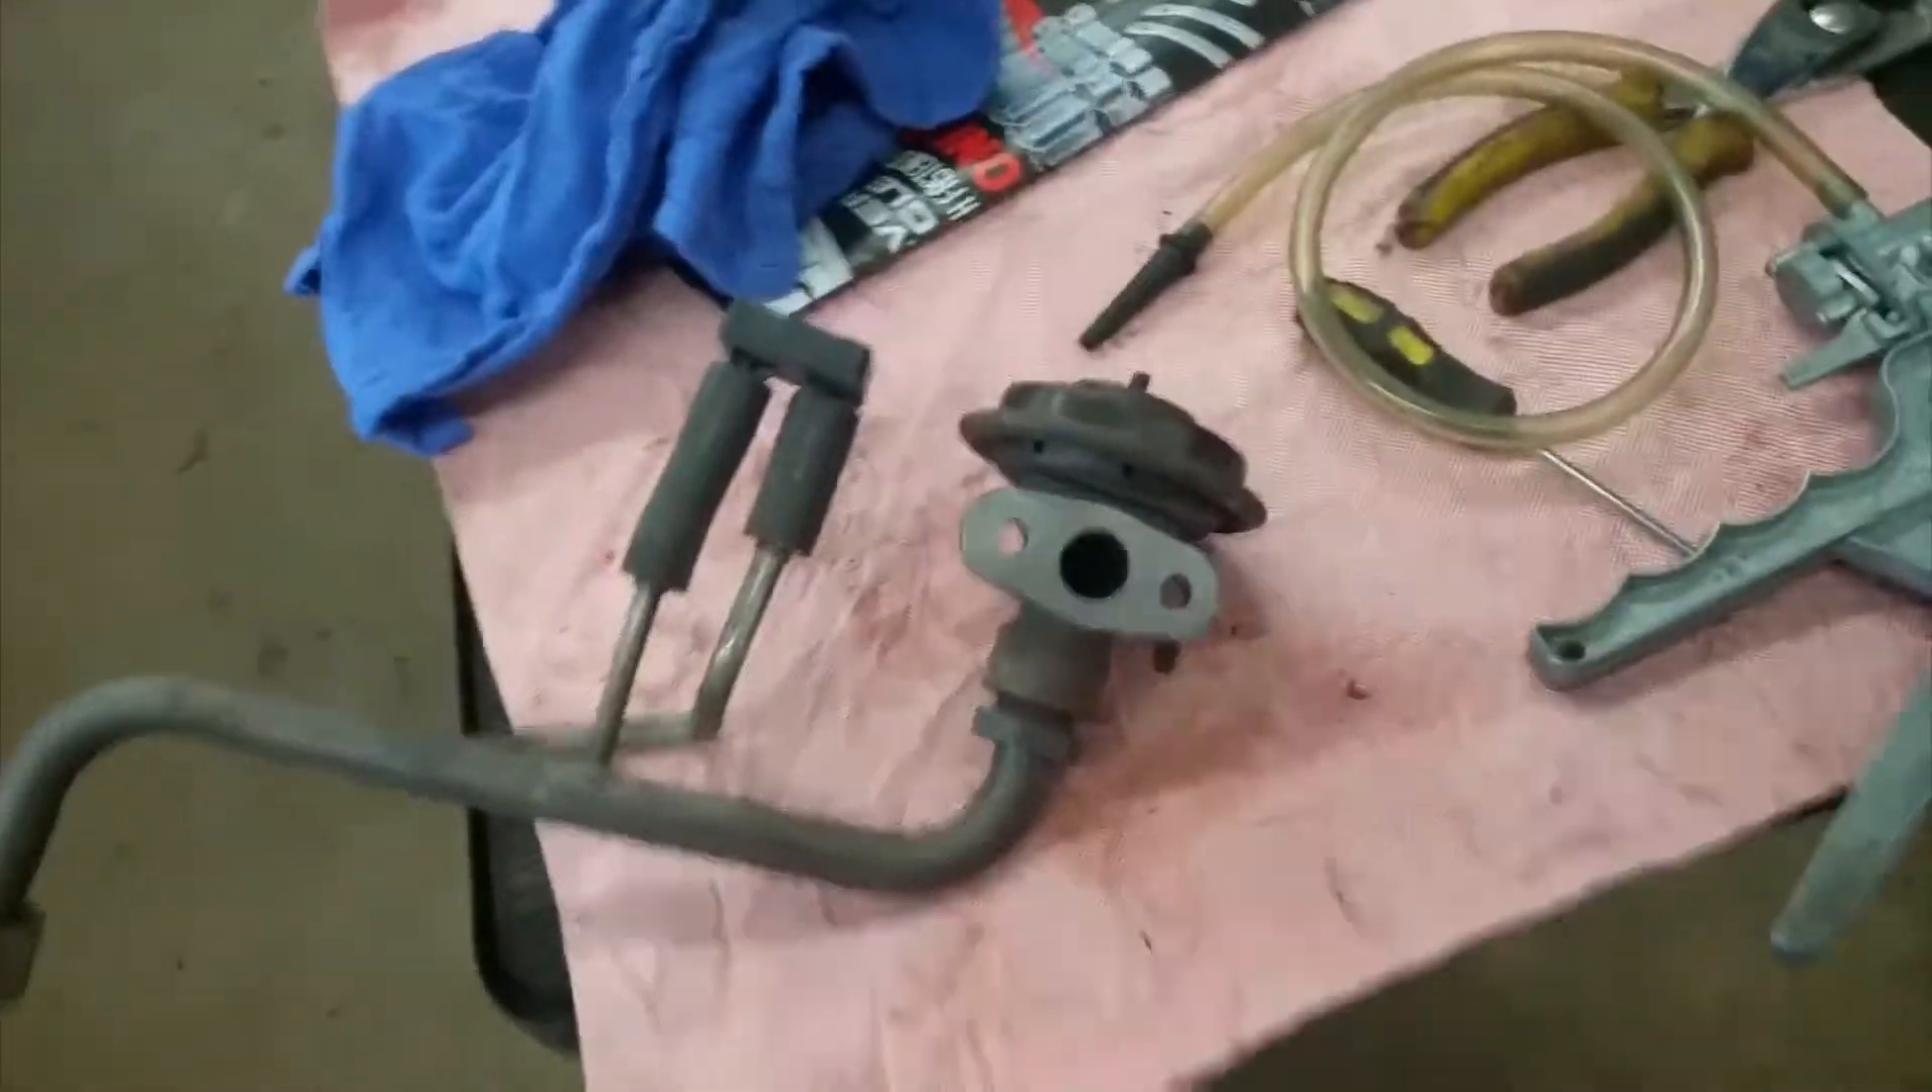All right guys so I got the EGR valve out.